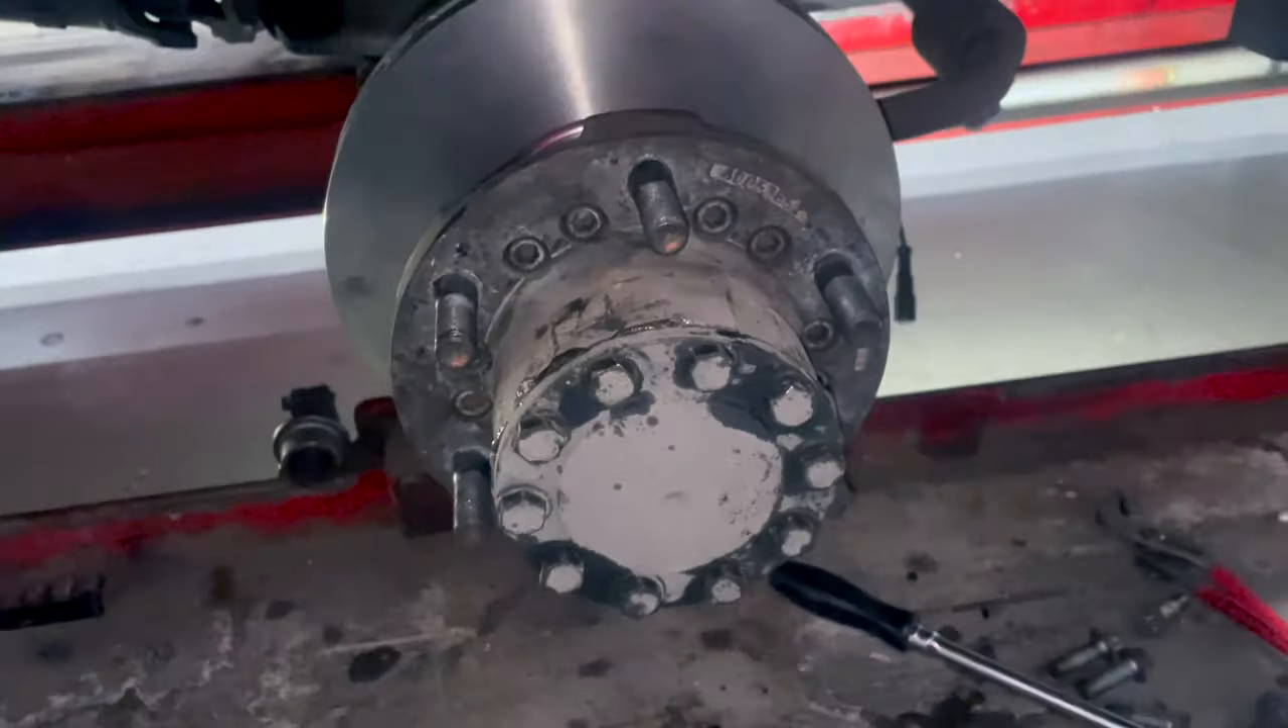That's the disc all on.